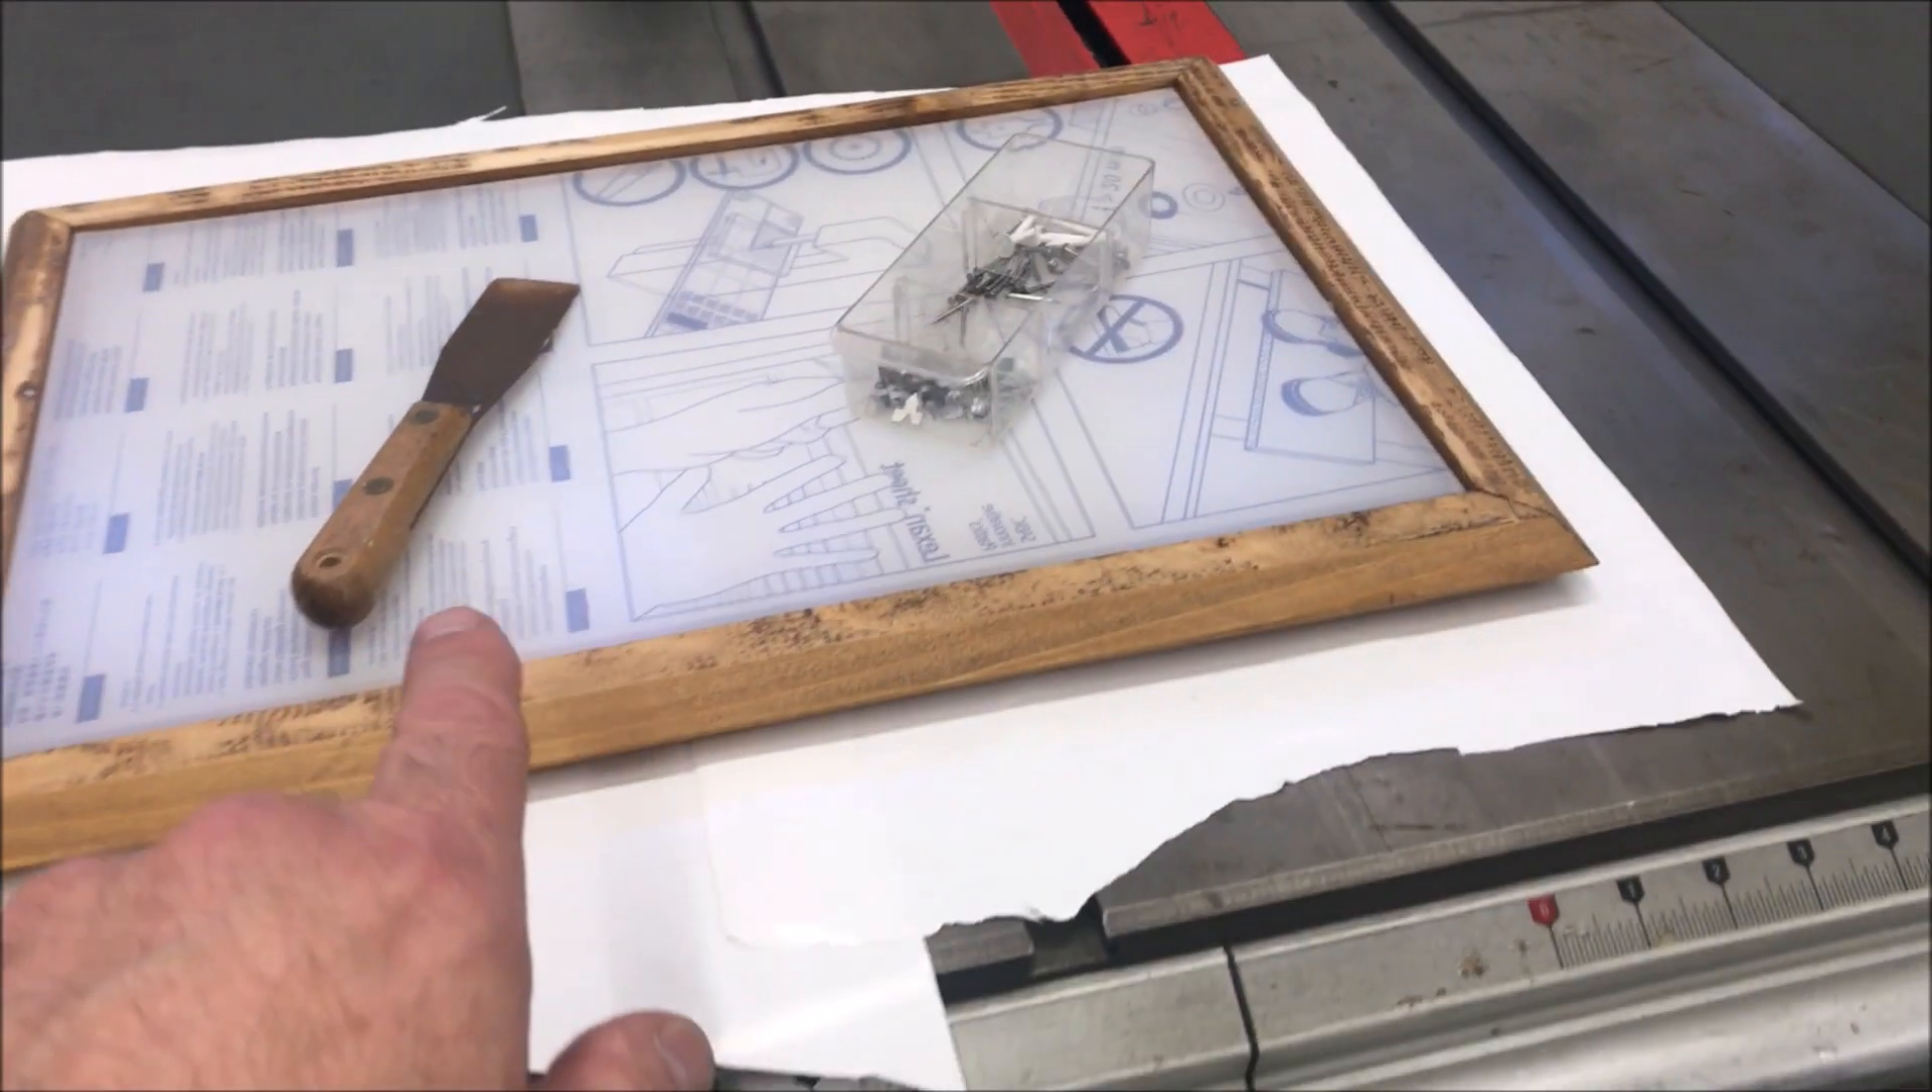I haven't taken the protective cover off.